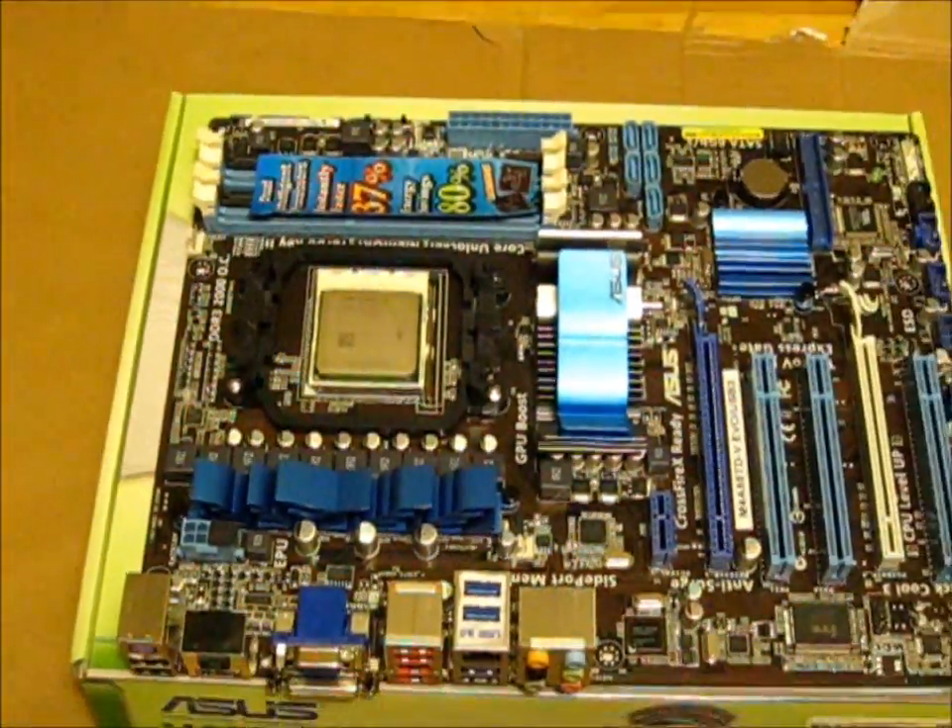So, that now is the processor in place on the motherboard.